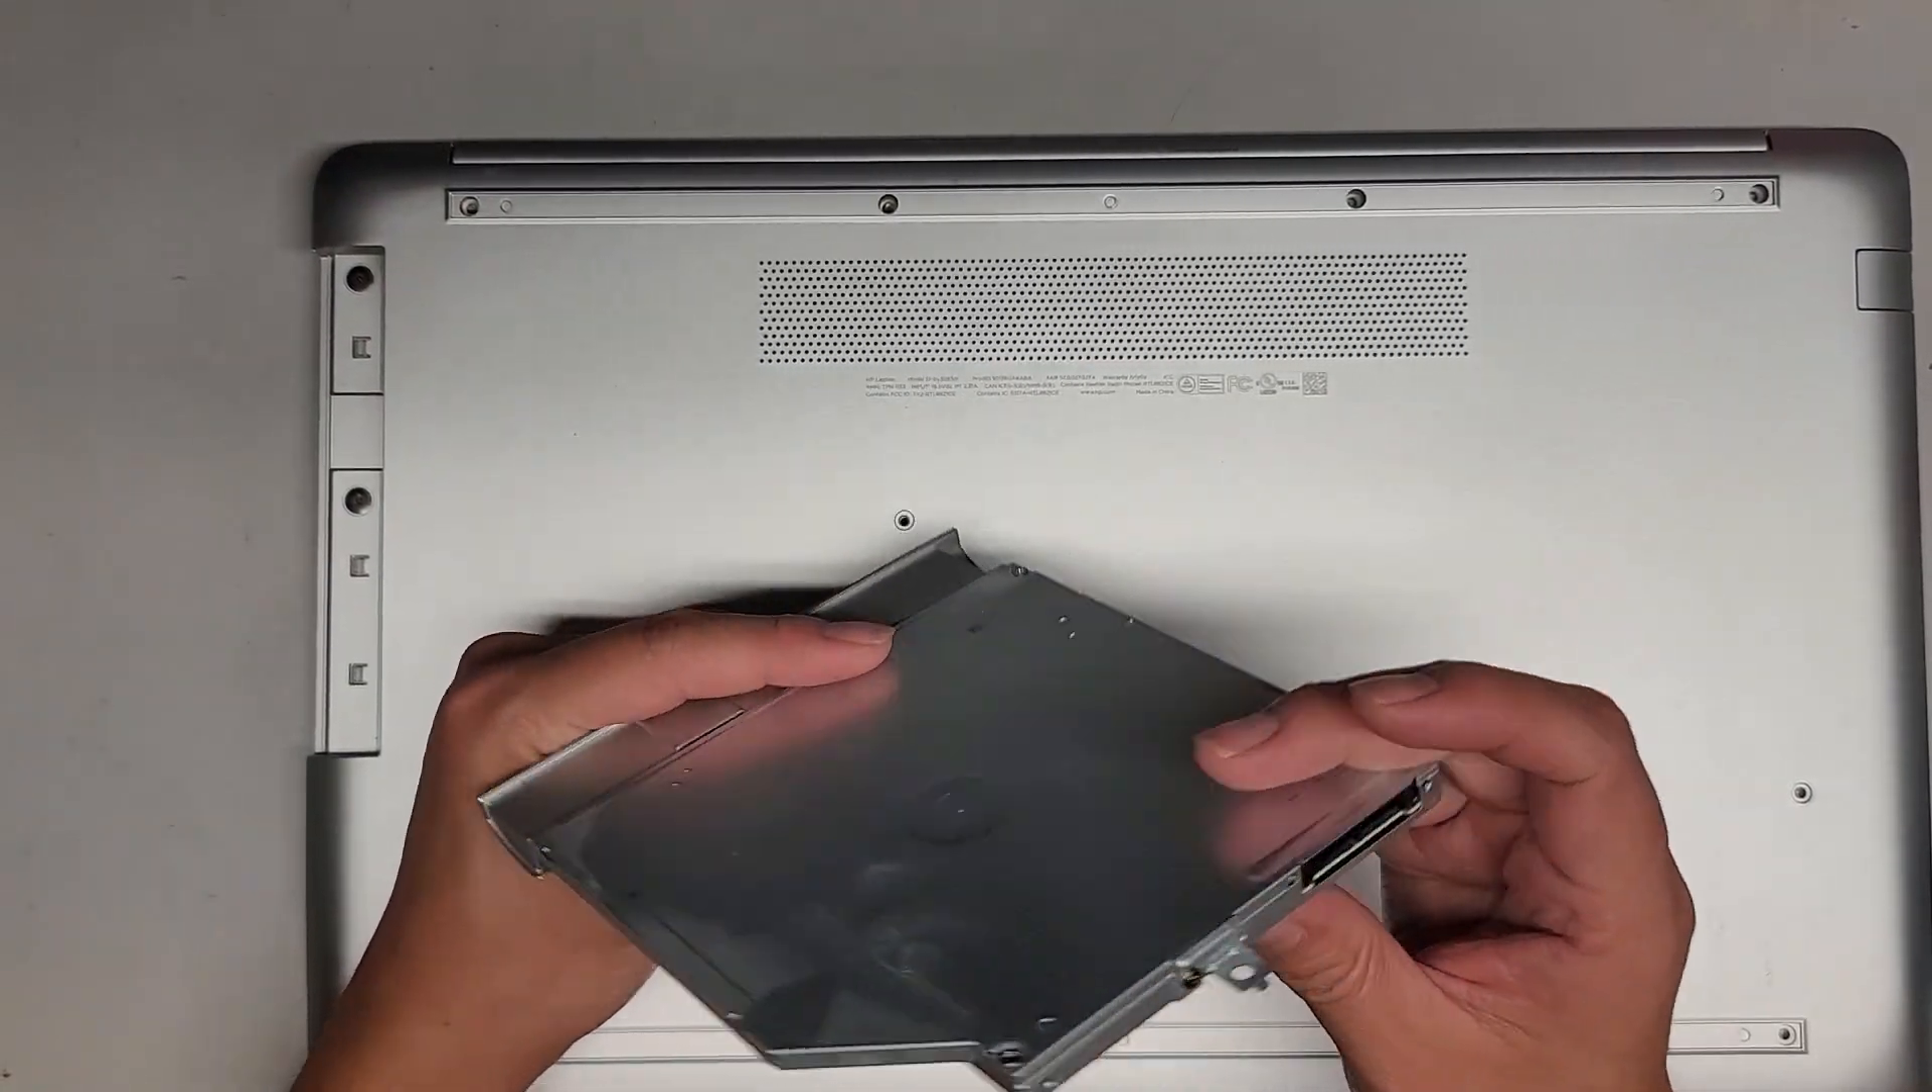We've got the CD drive or optical disk drive out.